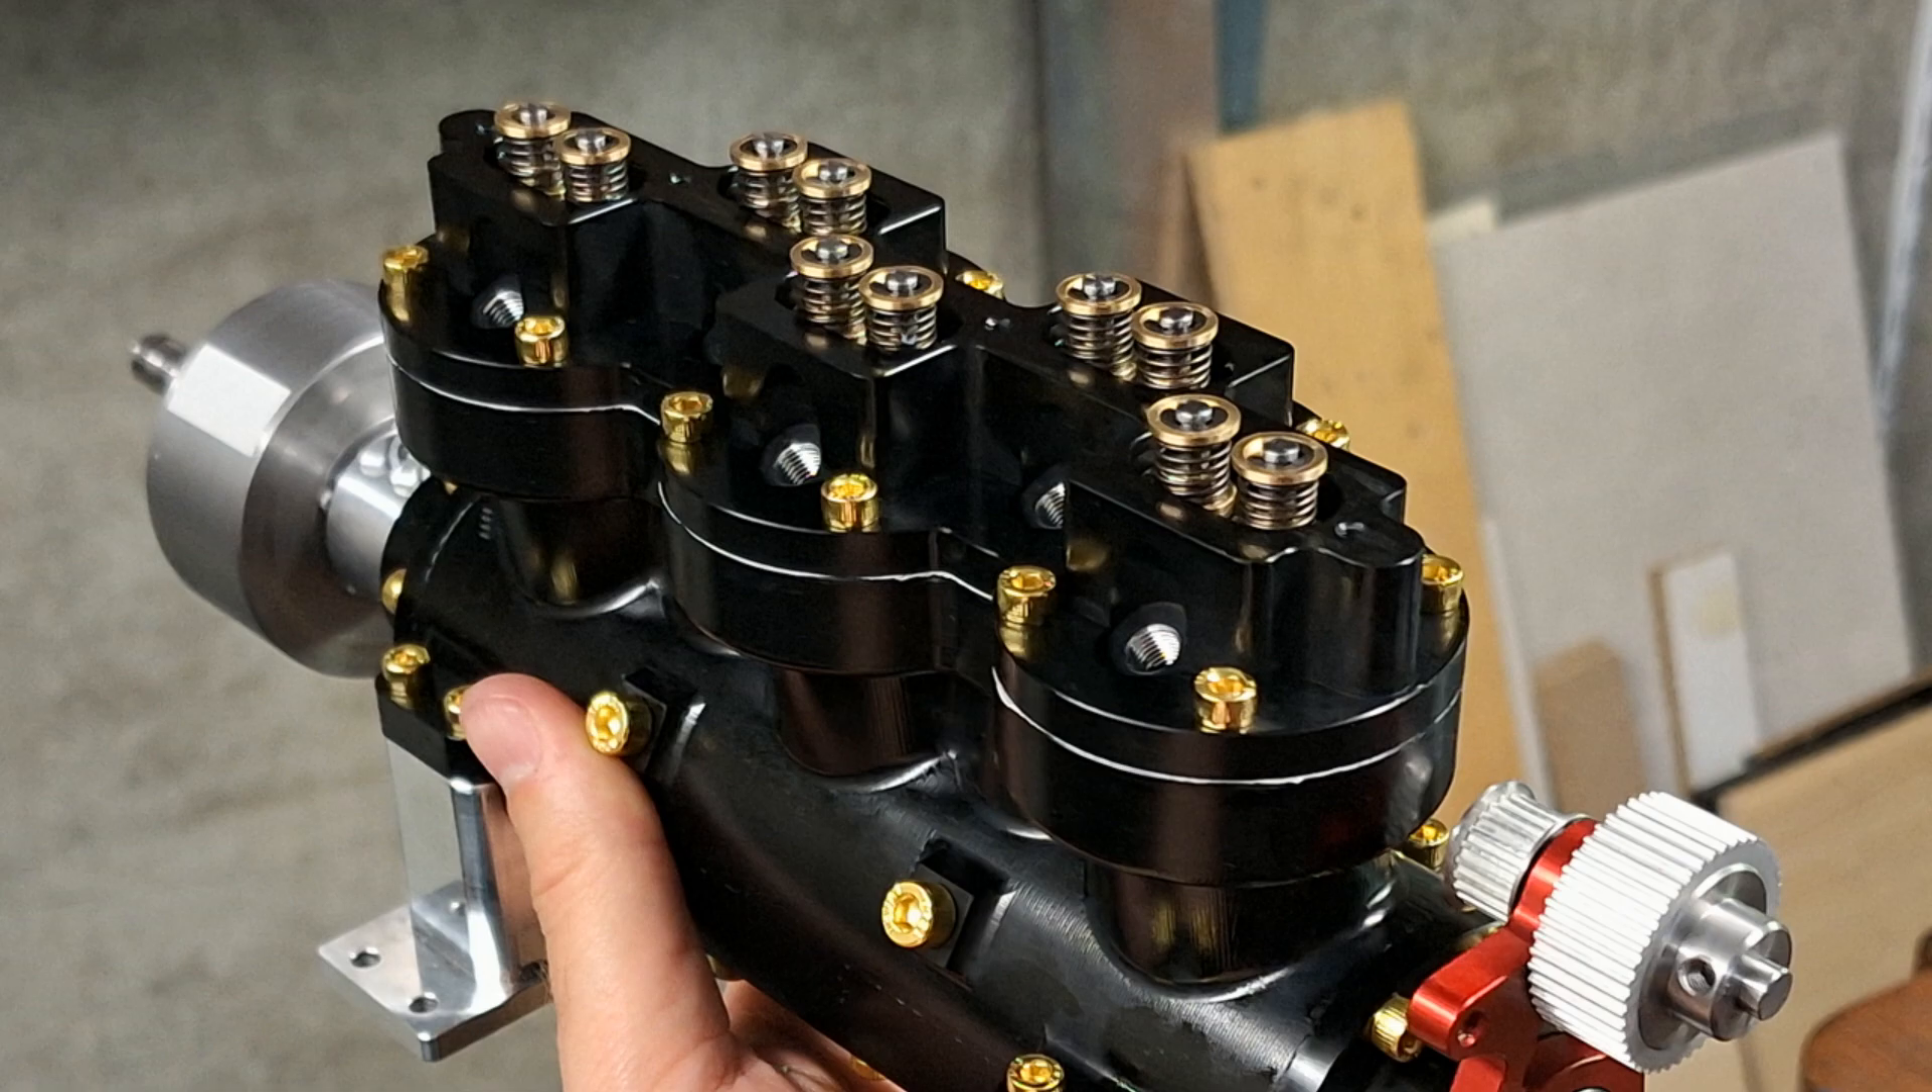This is what the cylinder head looks like mounted on the motor block.